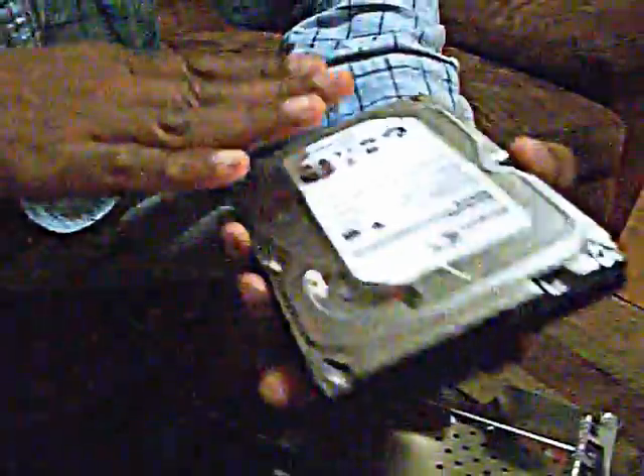And then voila the drive is out.